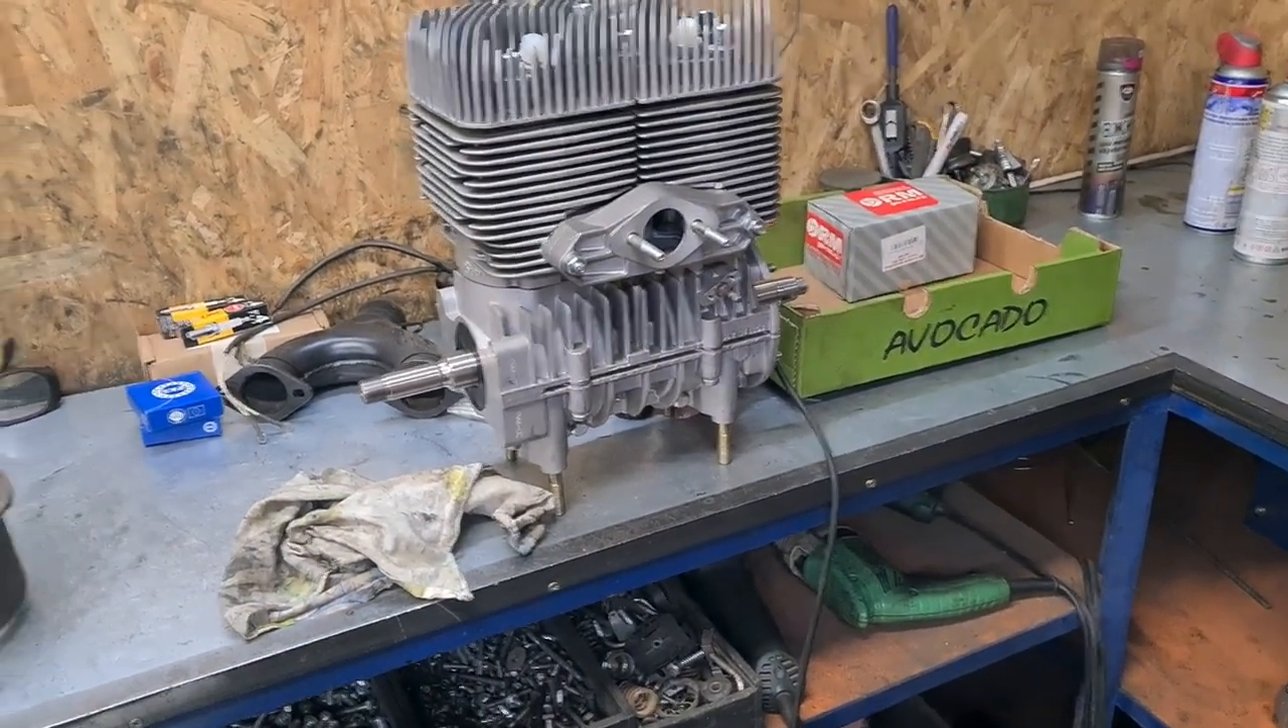Блок у меня уже собран и осталось повесить навеску на его.